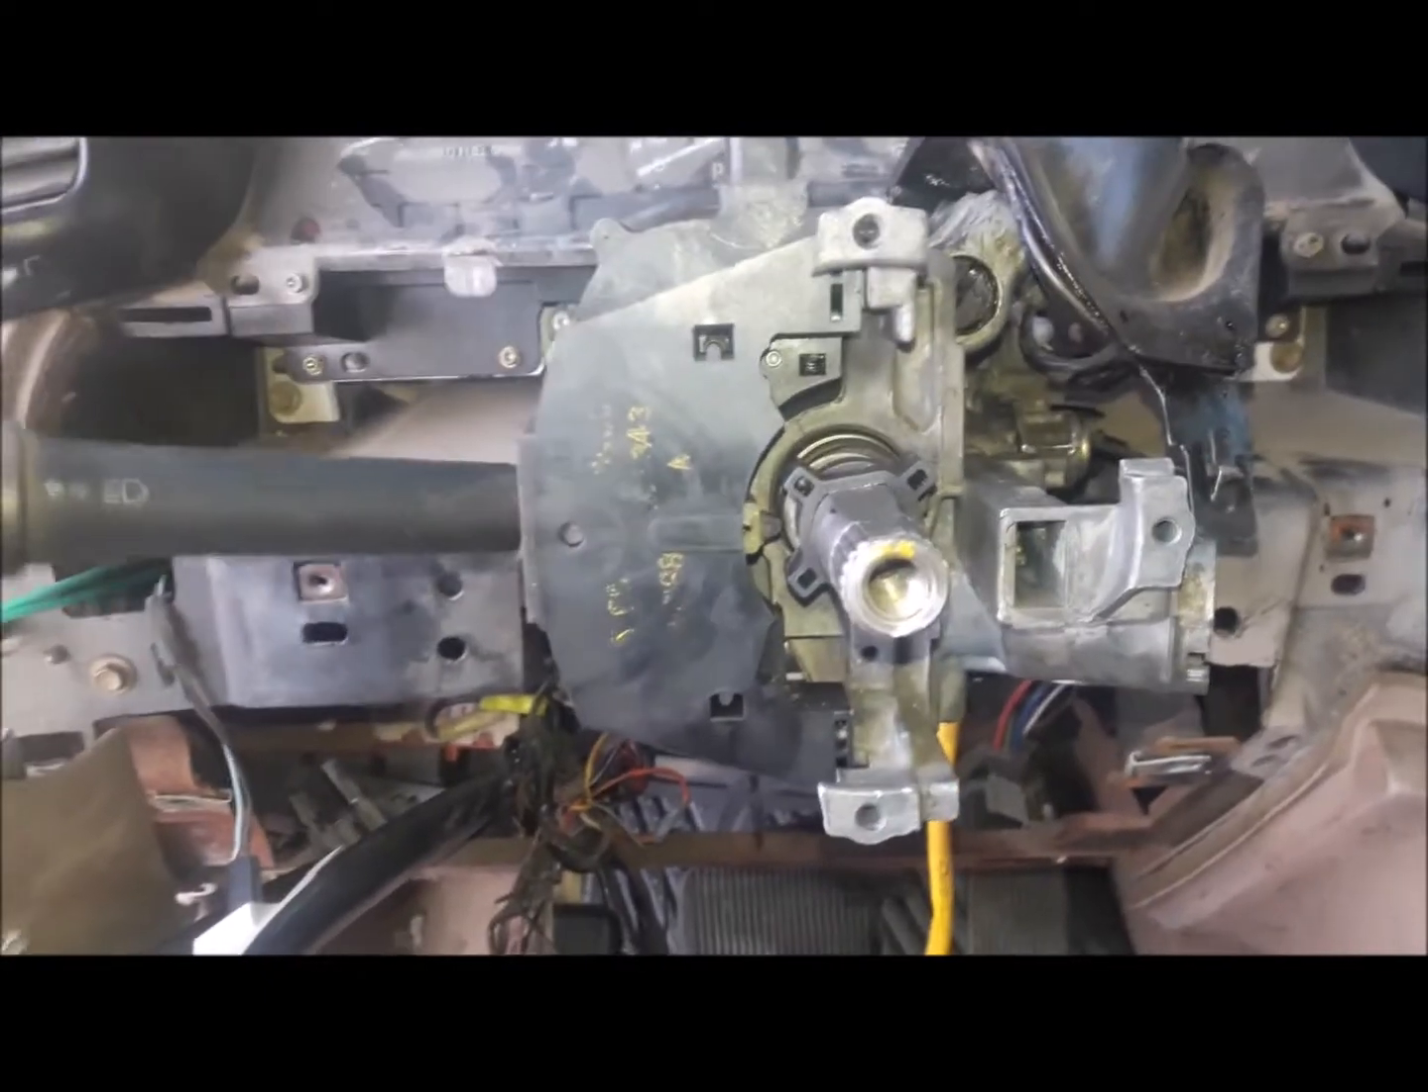Ya tenemos Instalado Nuestra Palanca De direccionales.